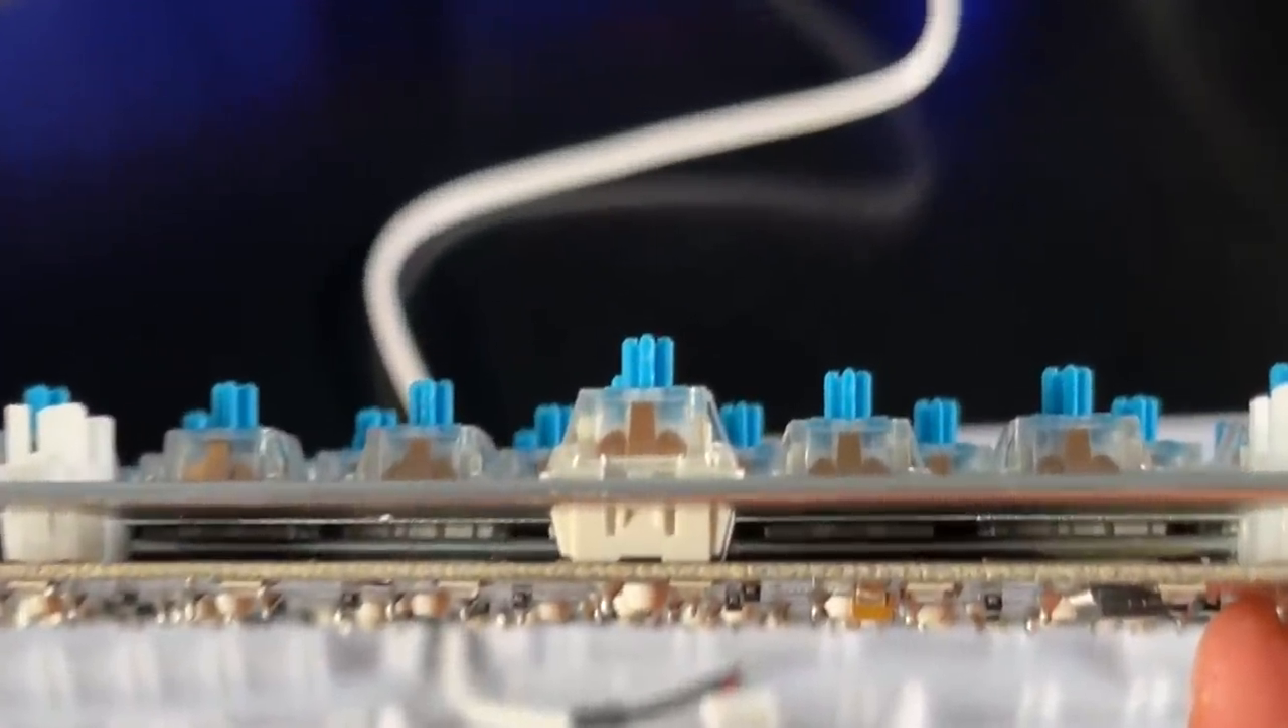What I noticed immediately is that between the base plate and the circuit board is a big gap.